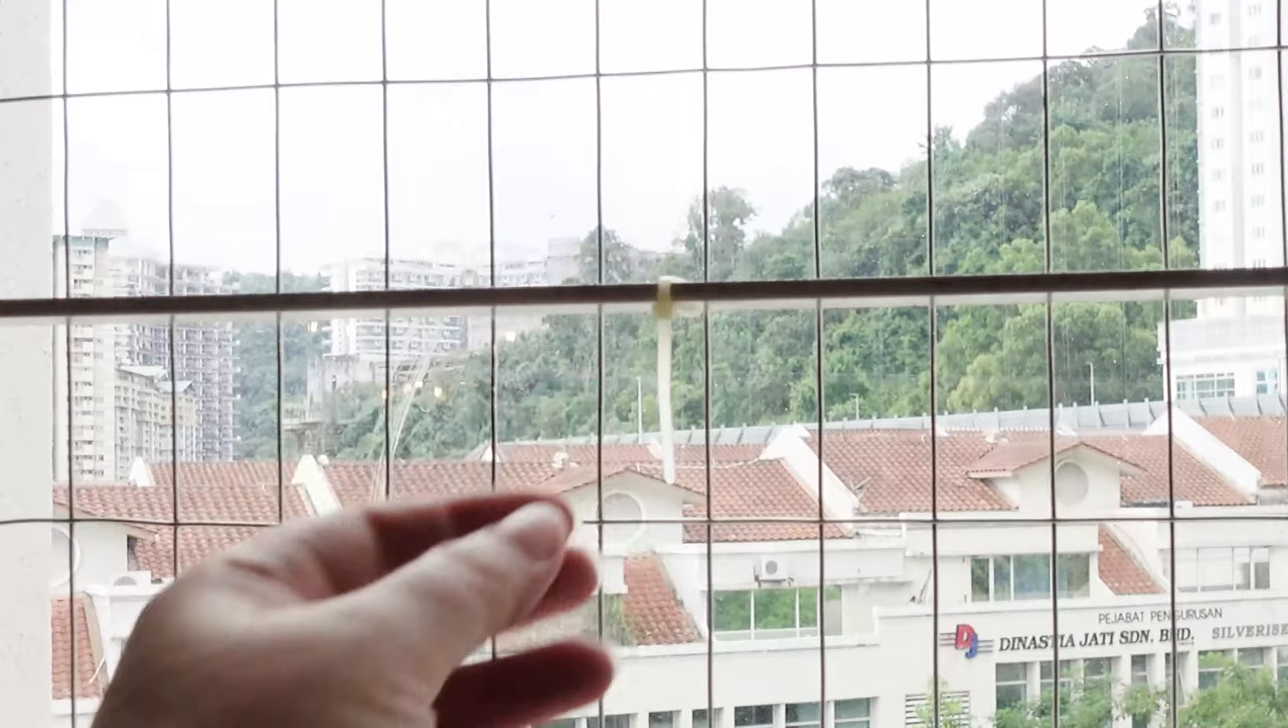Then, with the same simple technique, I used cable ties to tie the wire mesh to the window grill.